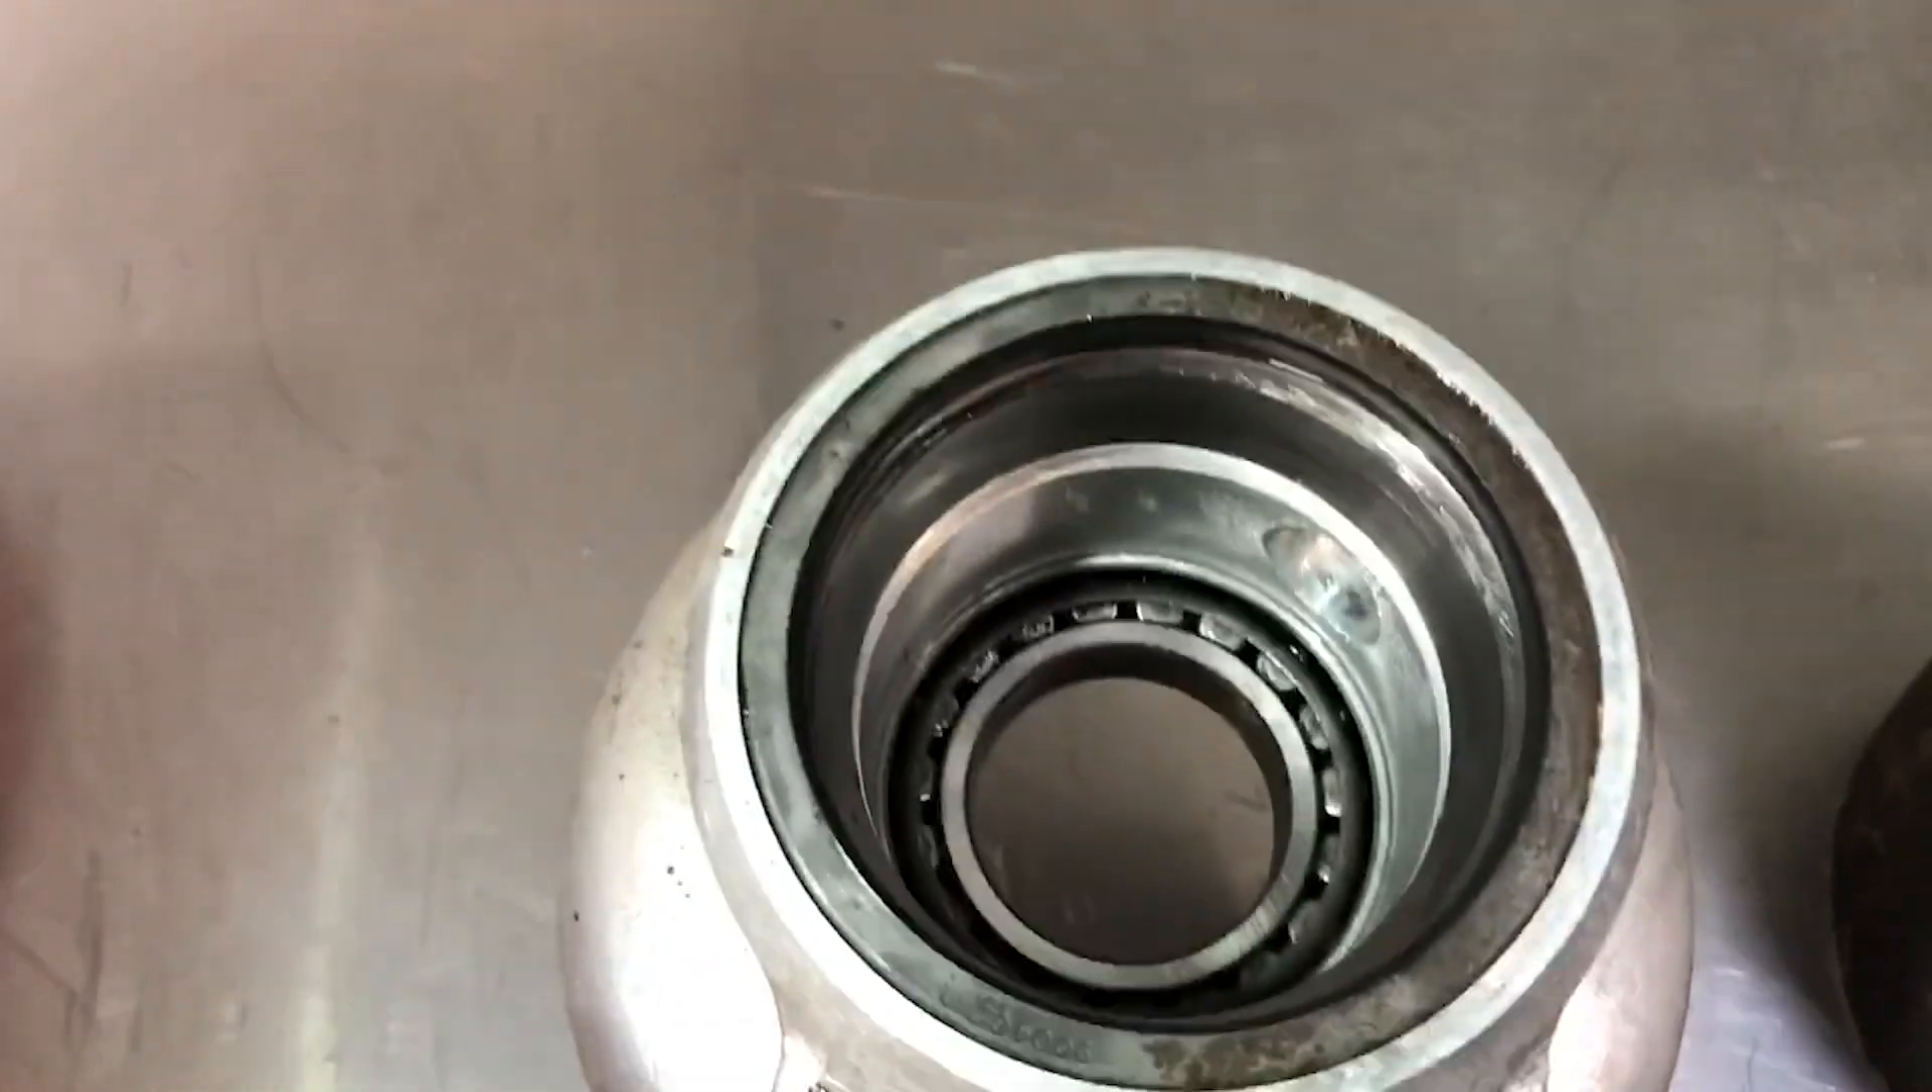I haven't taken out the bearings yet so you can see the remains of the inner bearing still in there.